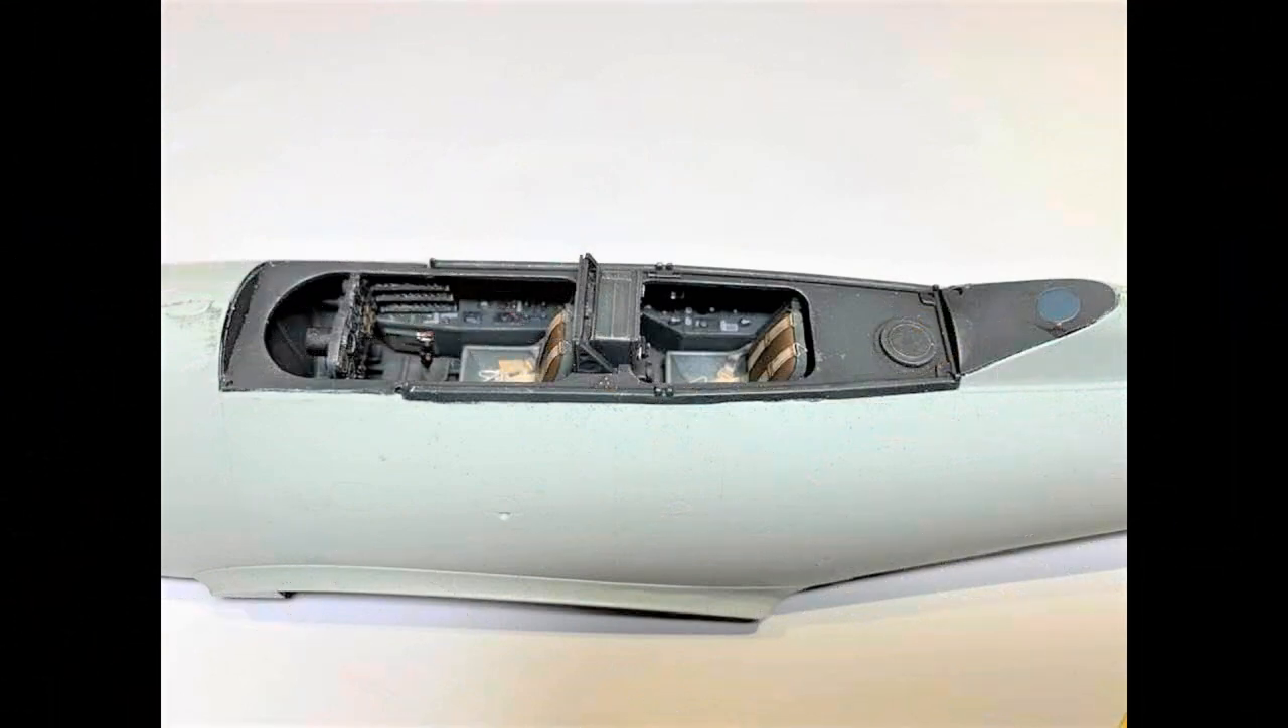That's a close up view of the cockpit tub in place now.